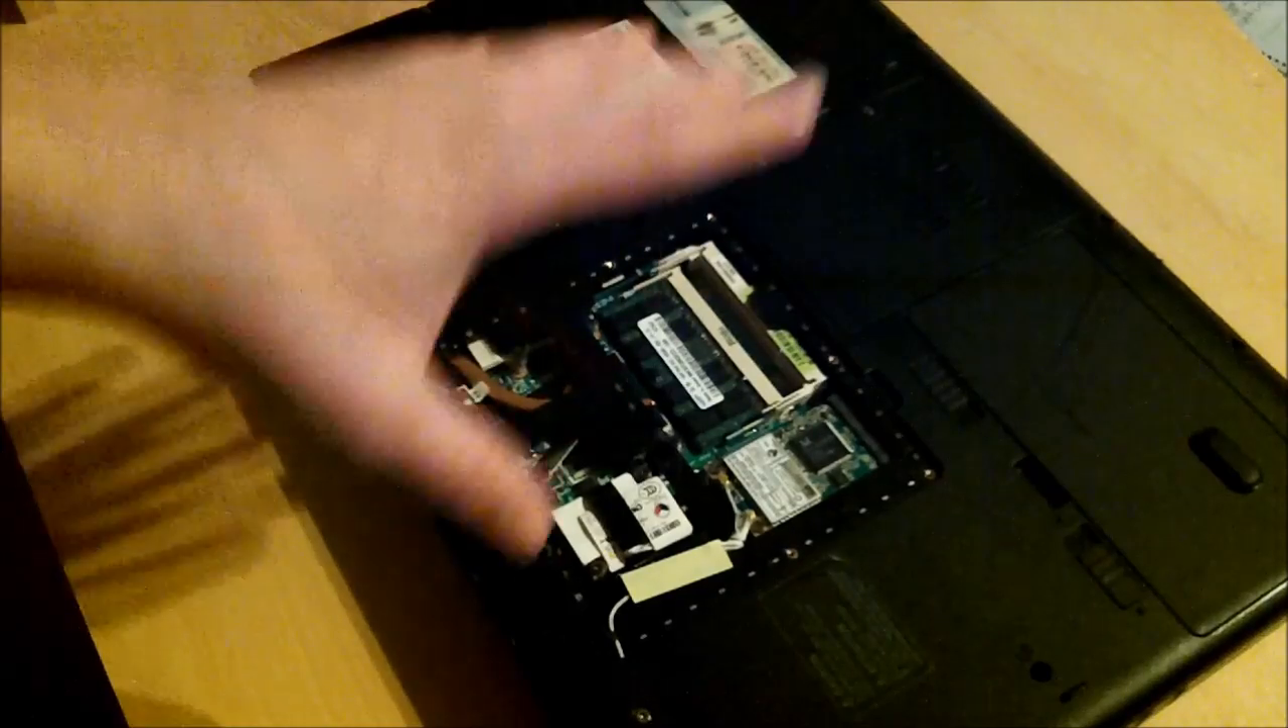And as you can see here, the main components of the laptop are exposed.